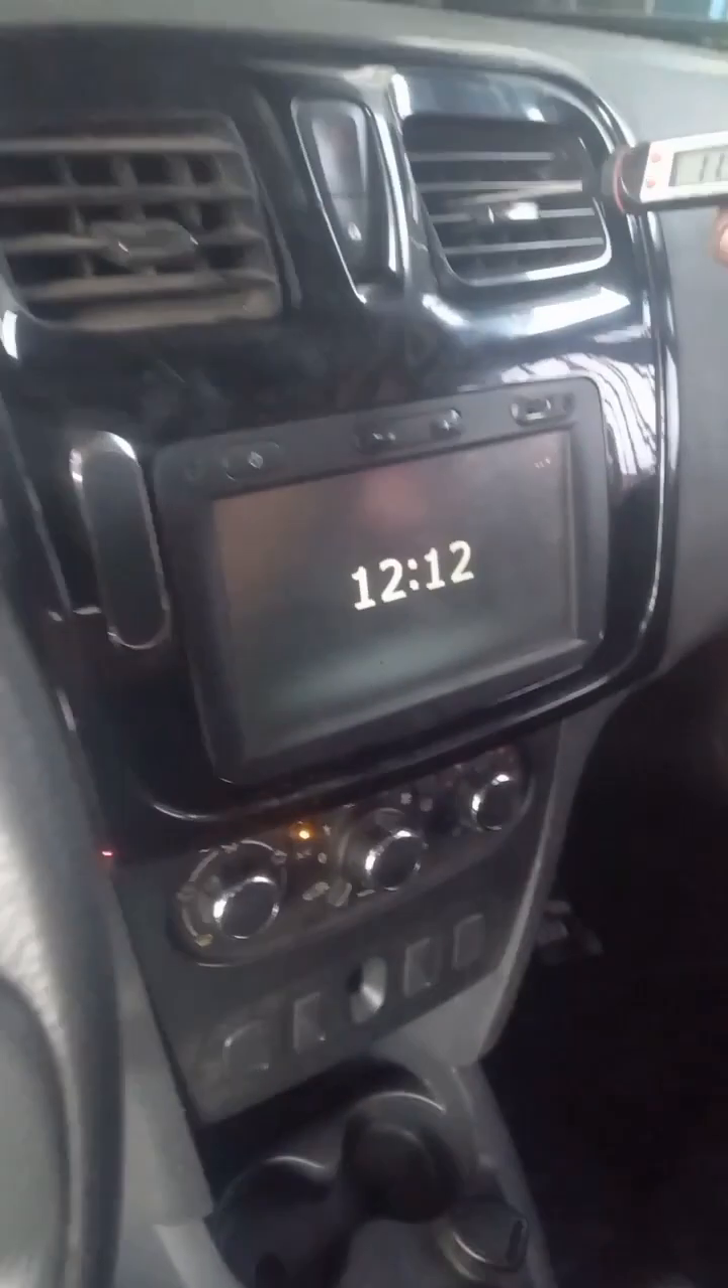Prontinho Serviço pronto O painel montado O painelzinho montado.